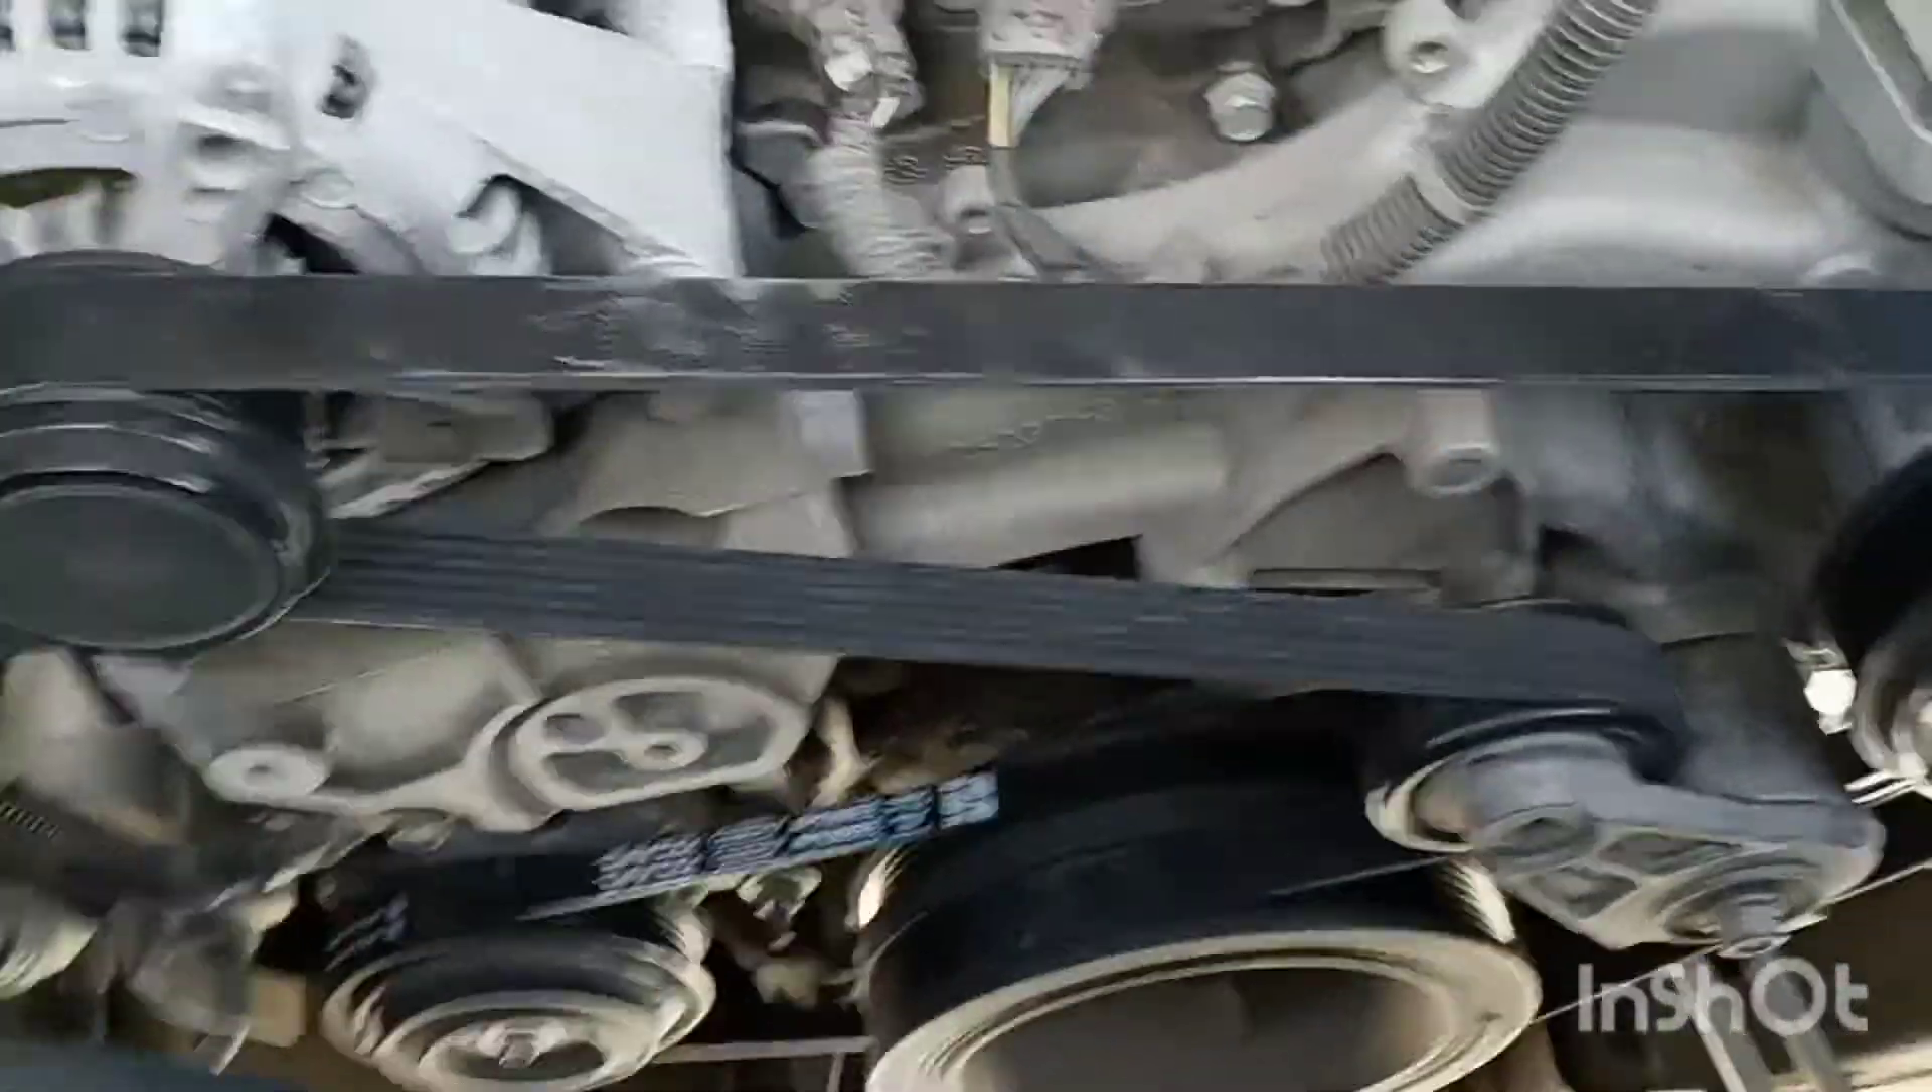Aquí como pueden ver ya están instaladas las bandas.